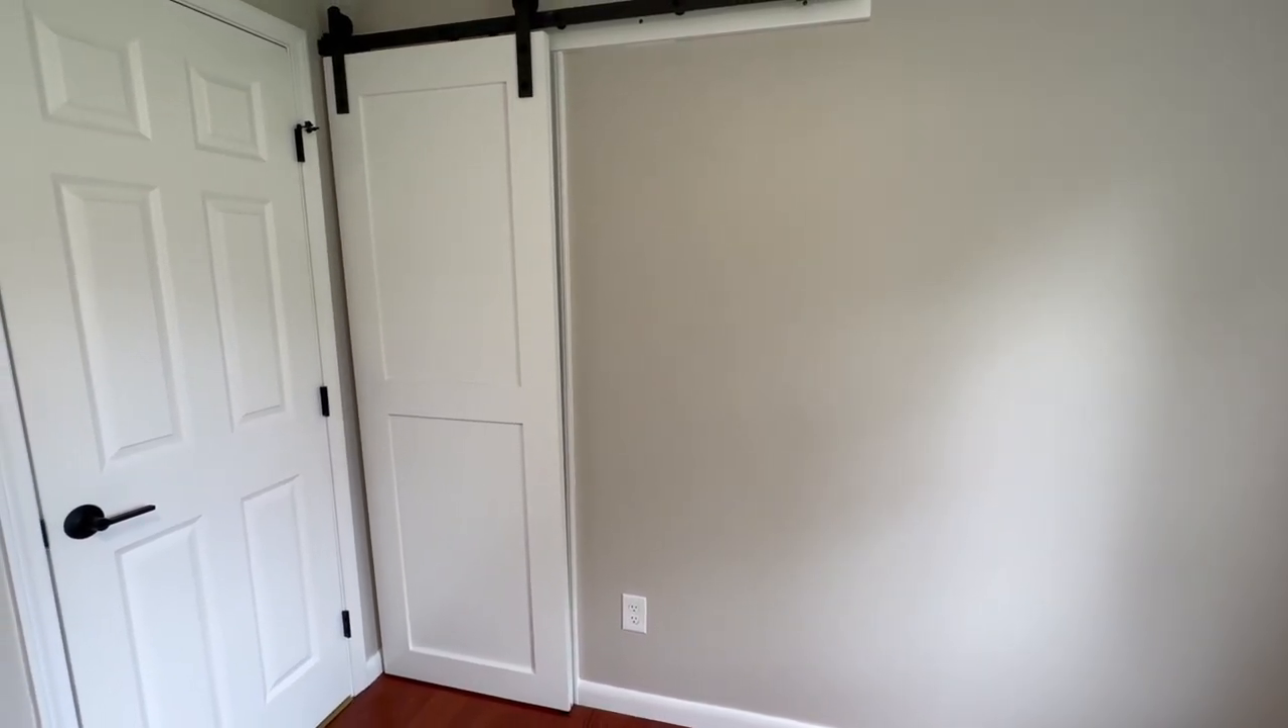Didn't end up getting an install video together for this but this is the finished uh barn door all installed.